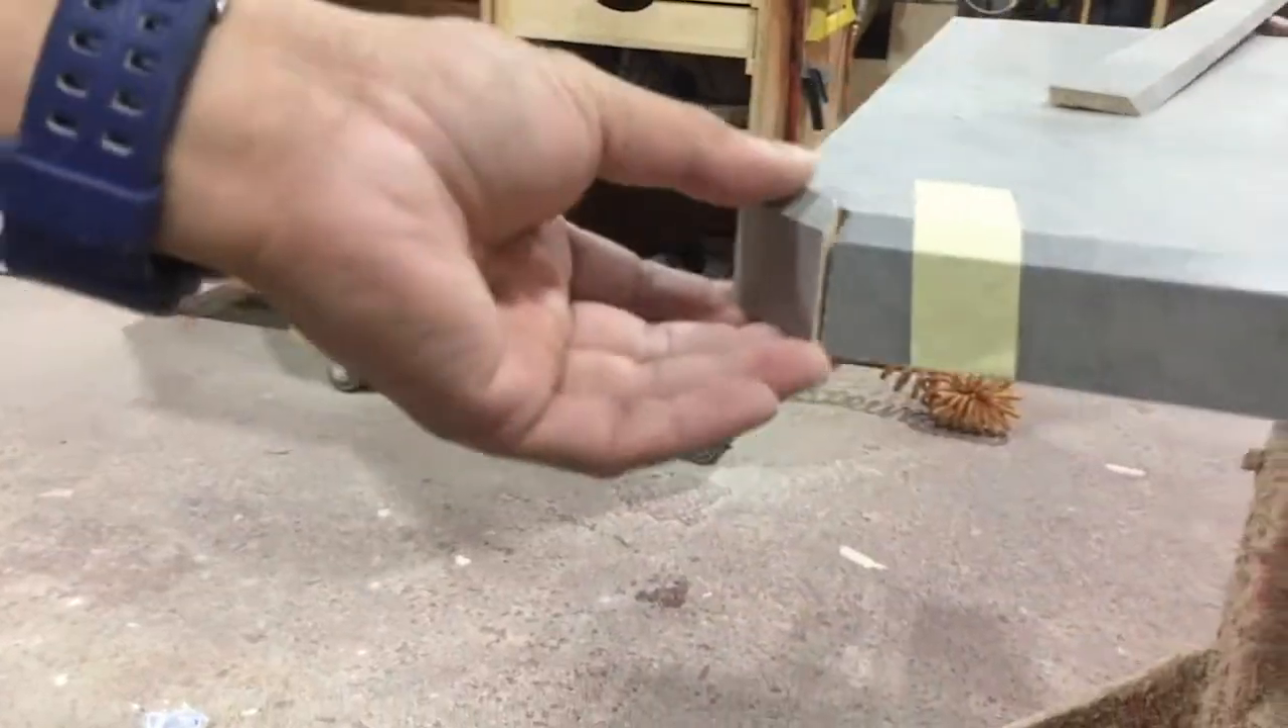The edges are attached to the board with masking tape to hold them in place and to ensure a perfect fit before getting the final layer of glue.